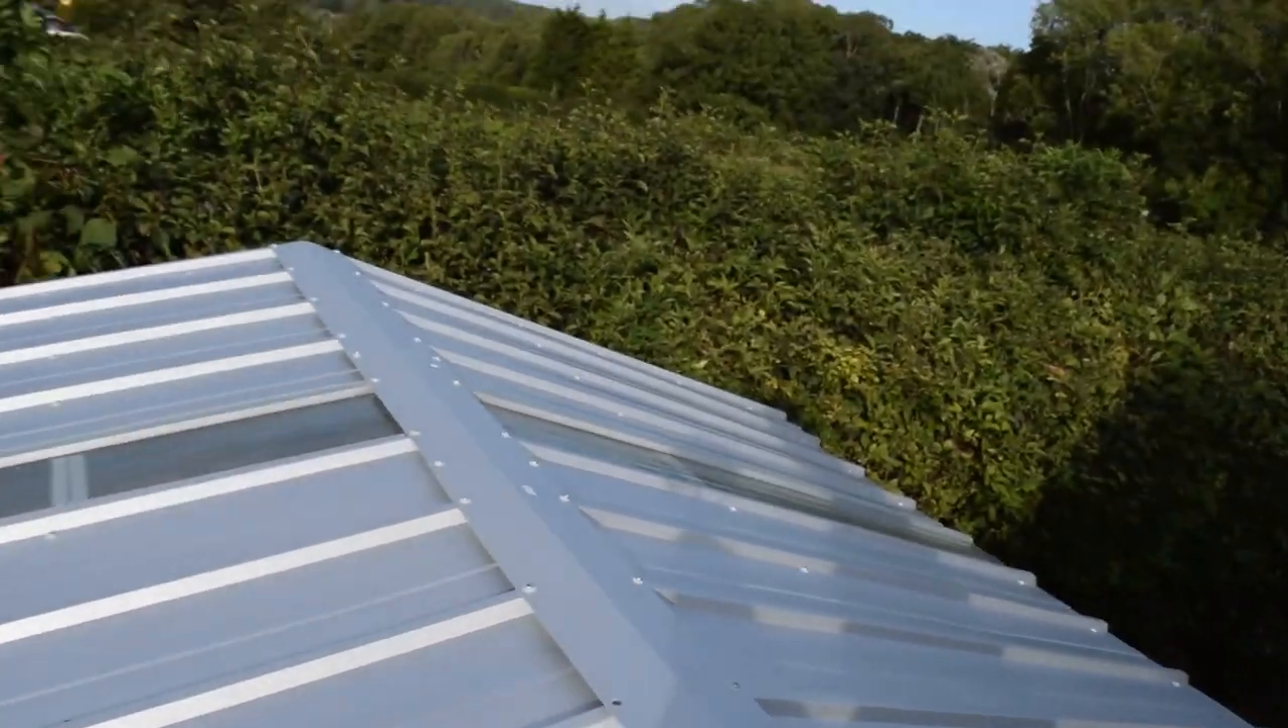So I've started doing the final pieces and putting the ridge panels on there now.